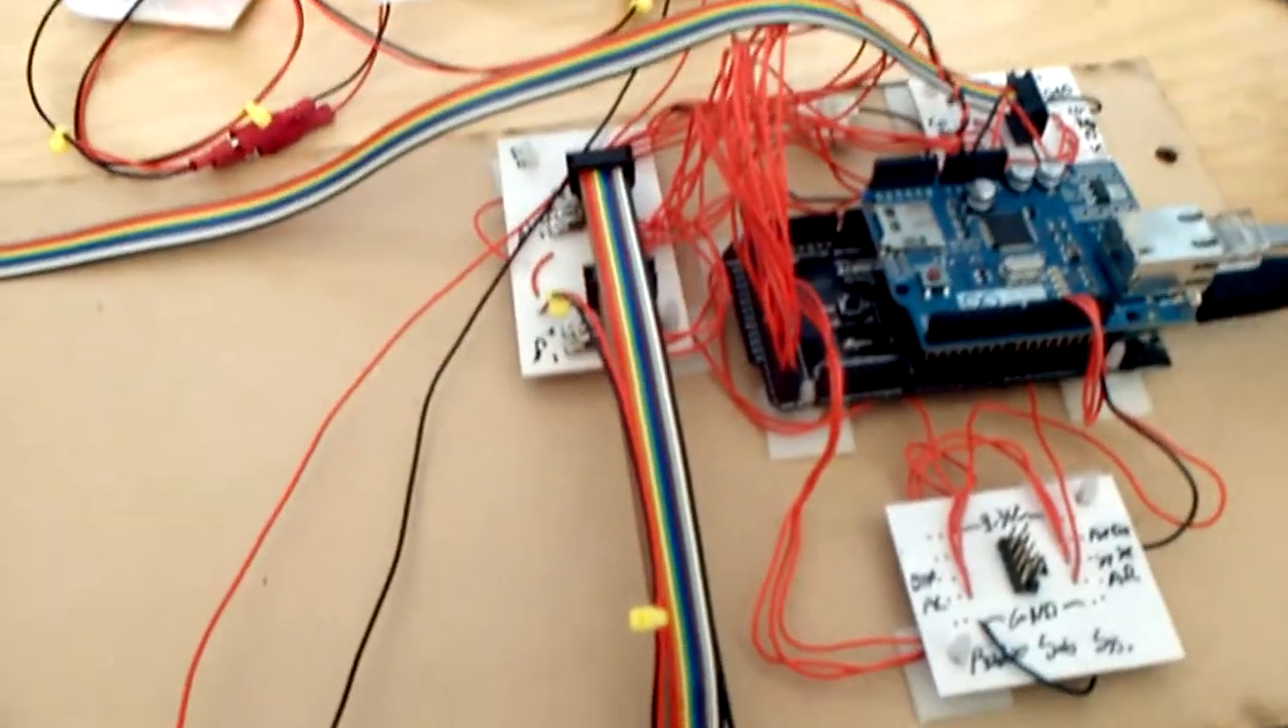I've got the Arduino and an ethernet shield on there.